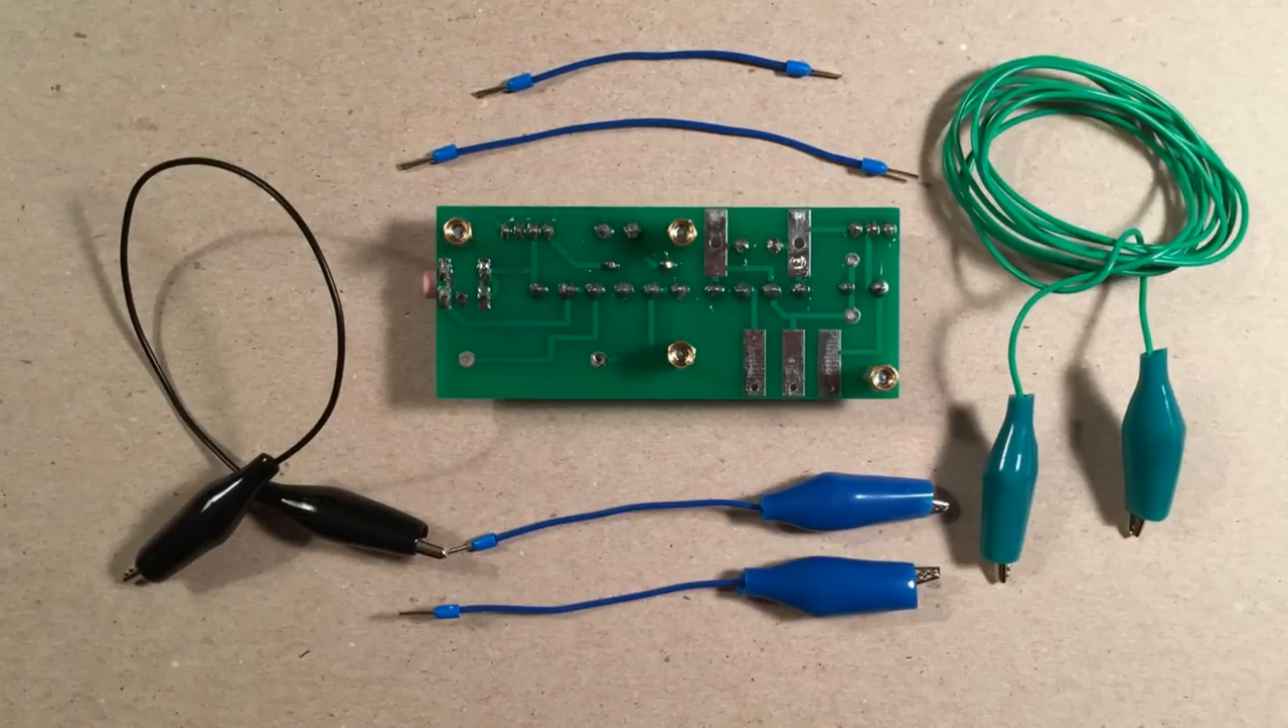In this picture, I added the brass standoffs to the board and built all the connecting wires.